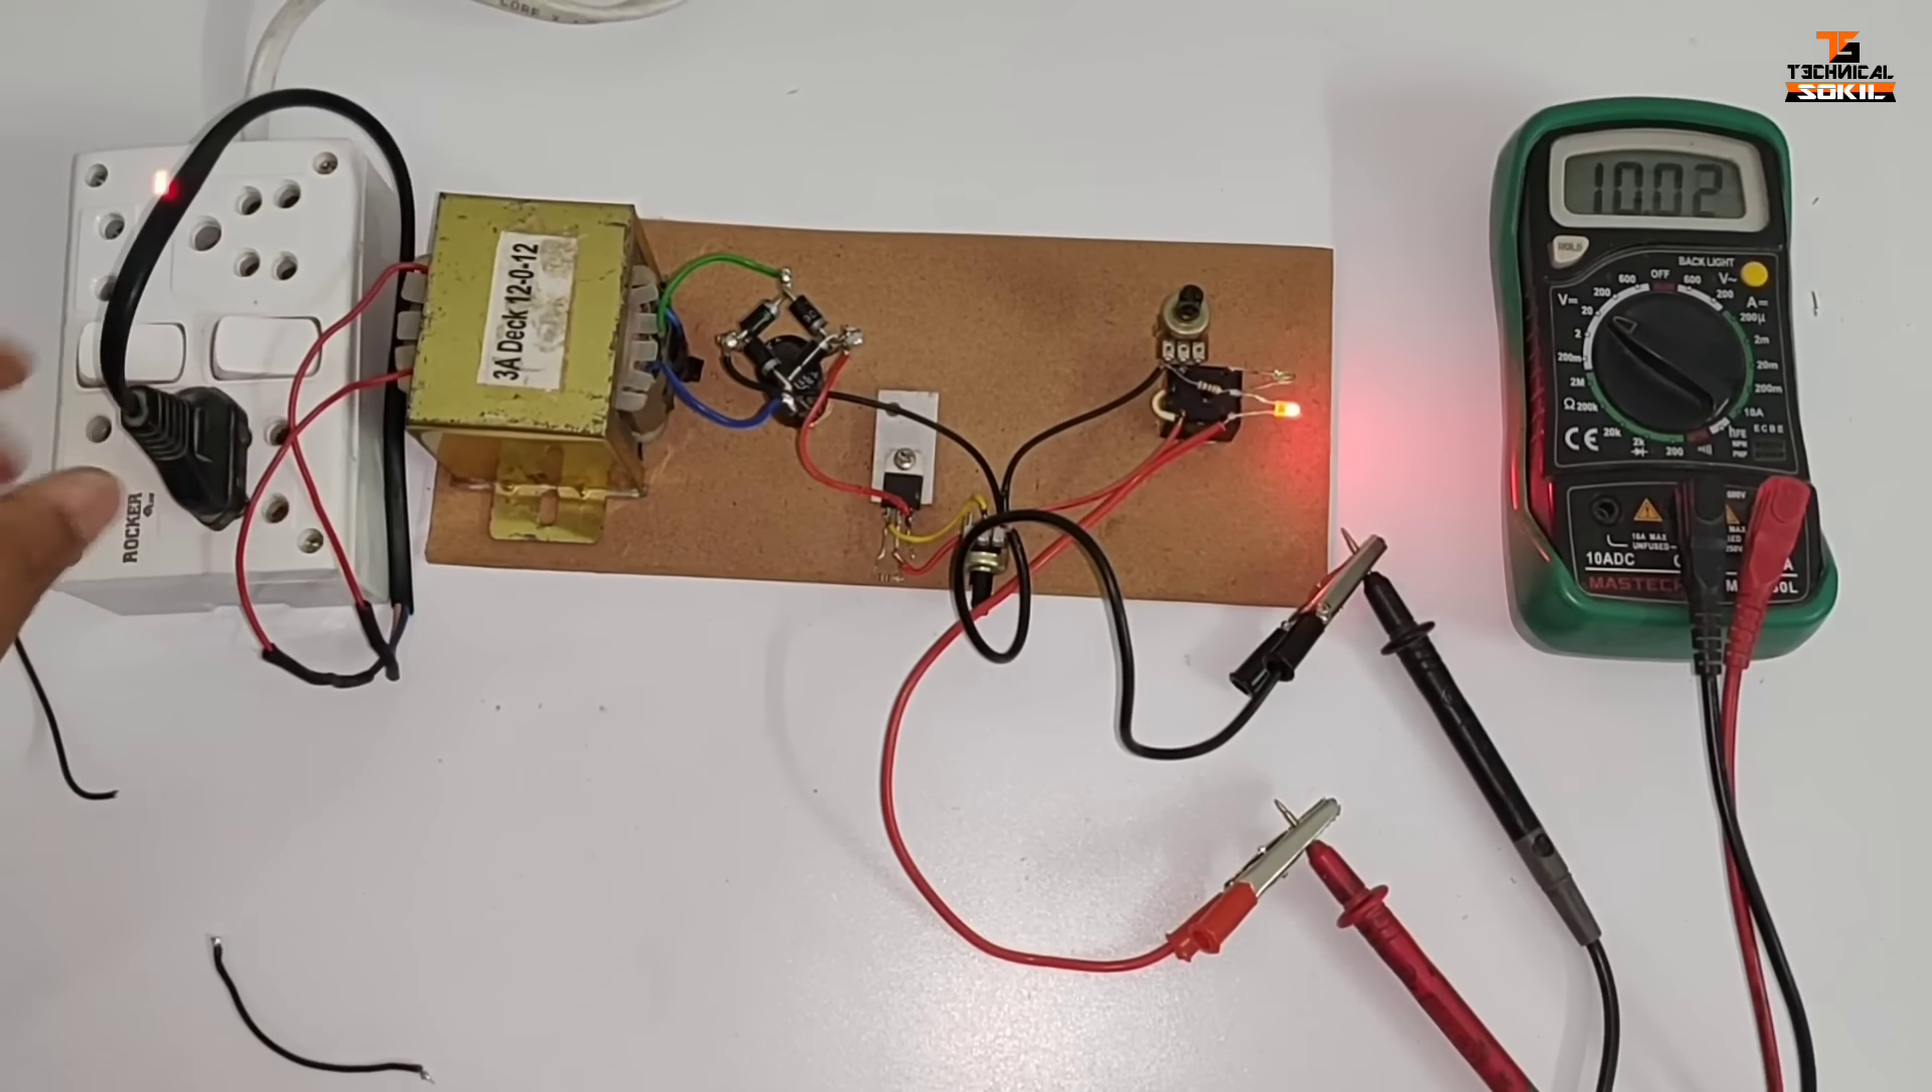मैंने मल्टिमेटर को पोजिटिव और नेगिटिव वाली चीम्टियों पर जोड दिया है।